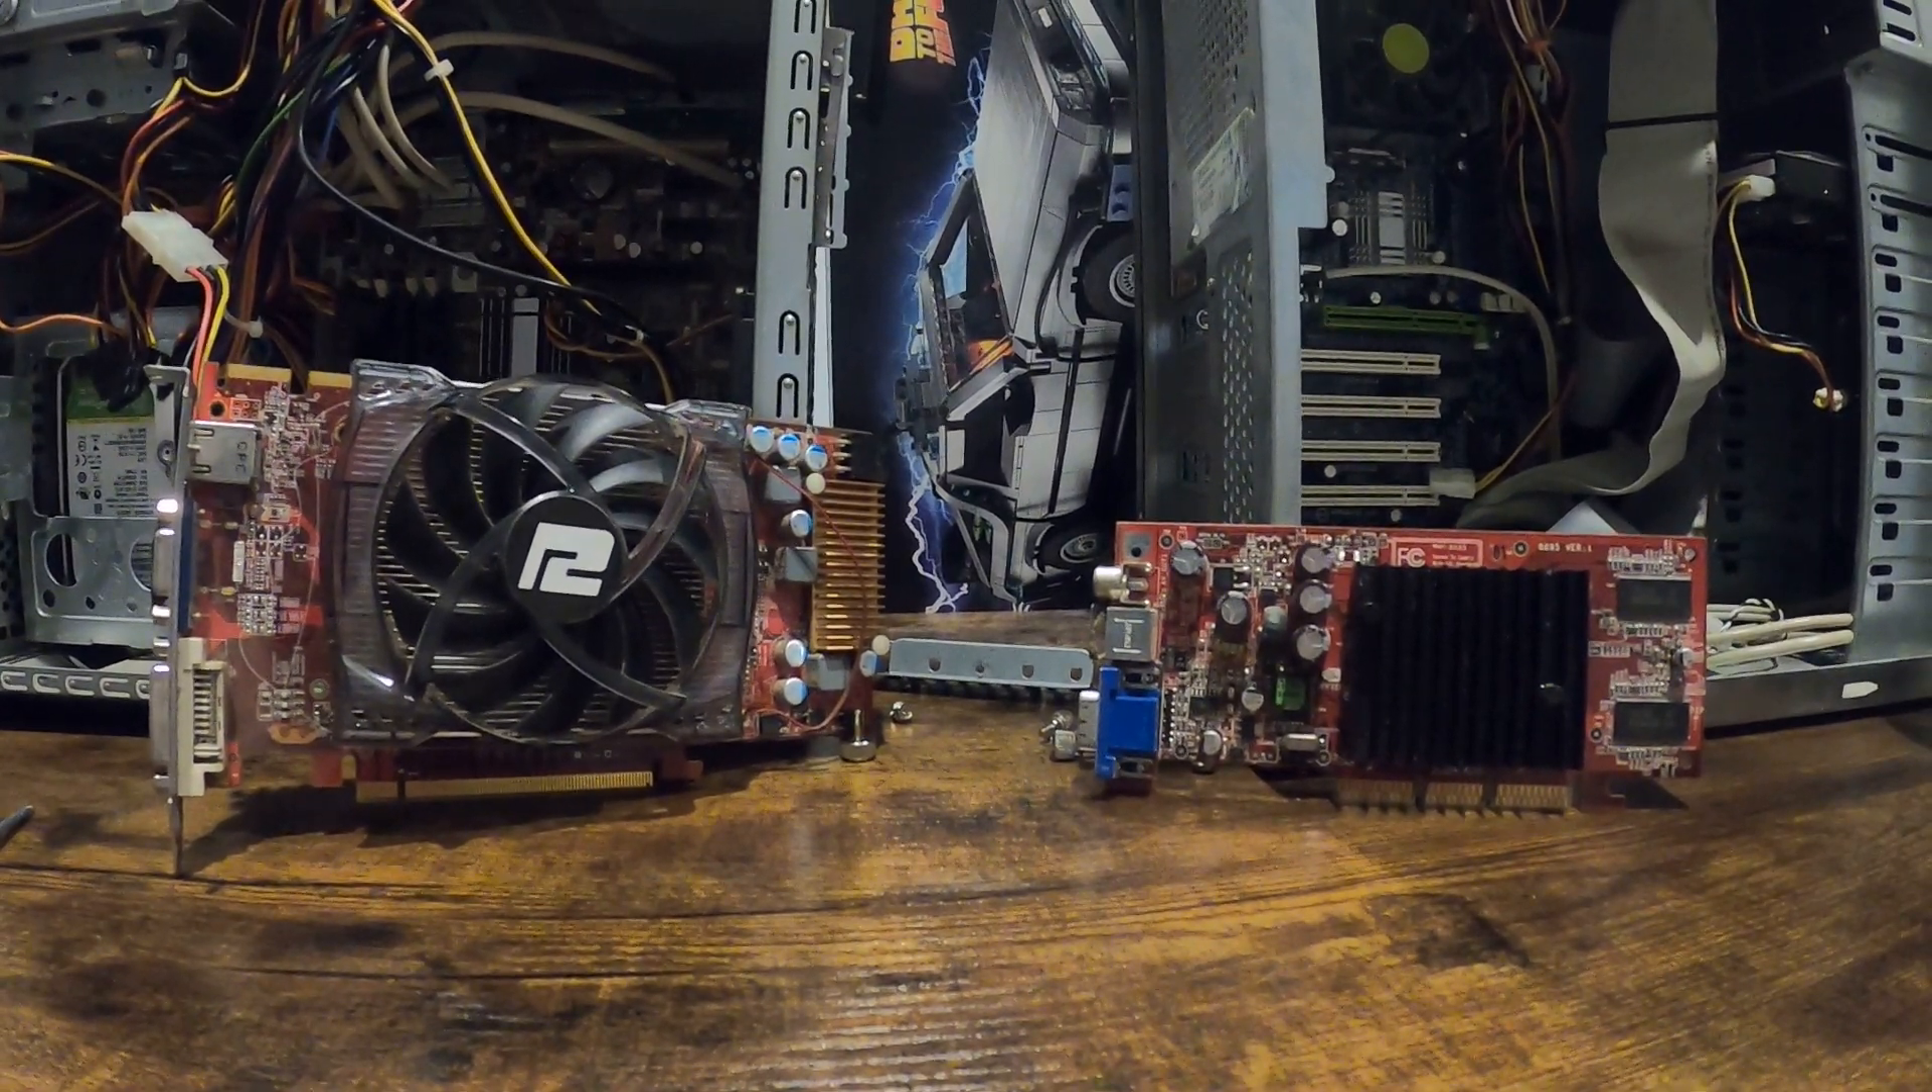All right, now I got both of the GPUs extracted.